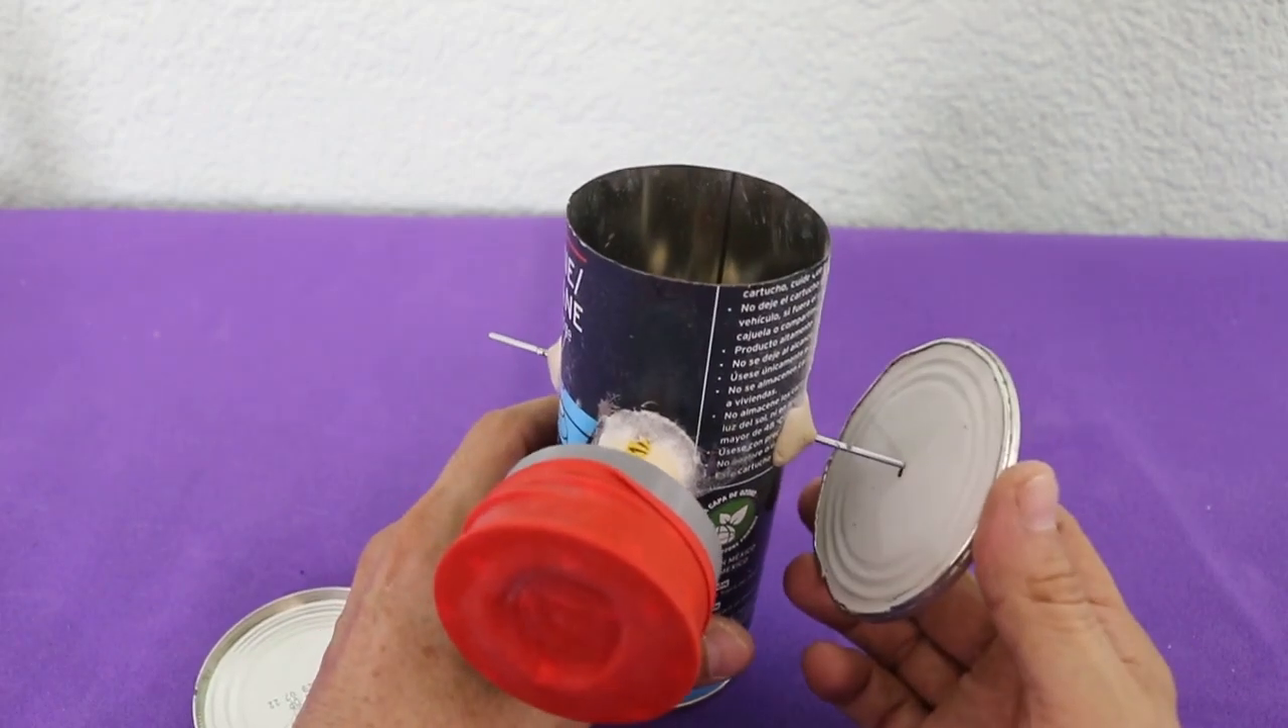The only thing left is to install the flywheels. At each side of the crankshaft.